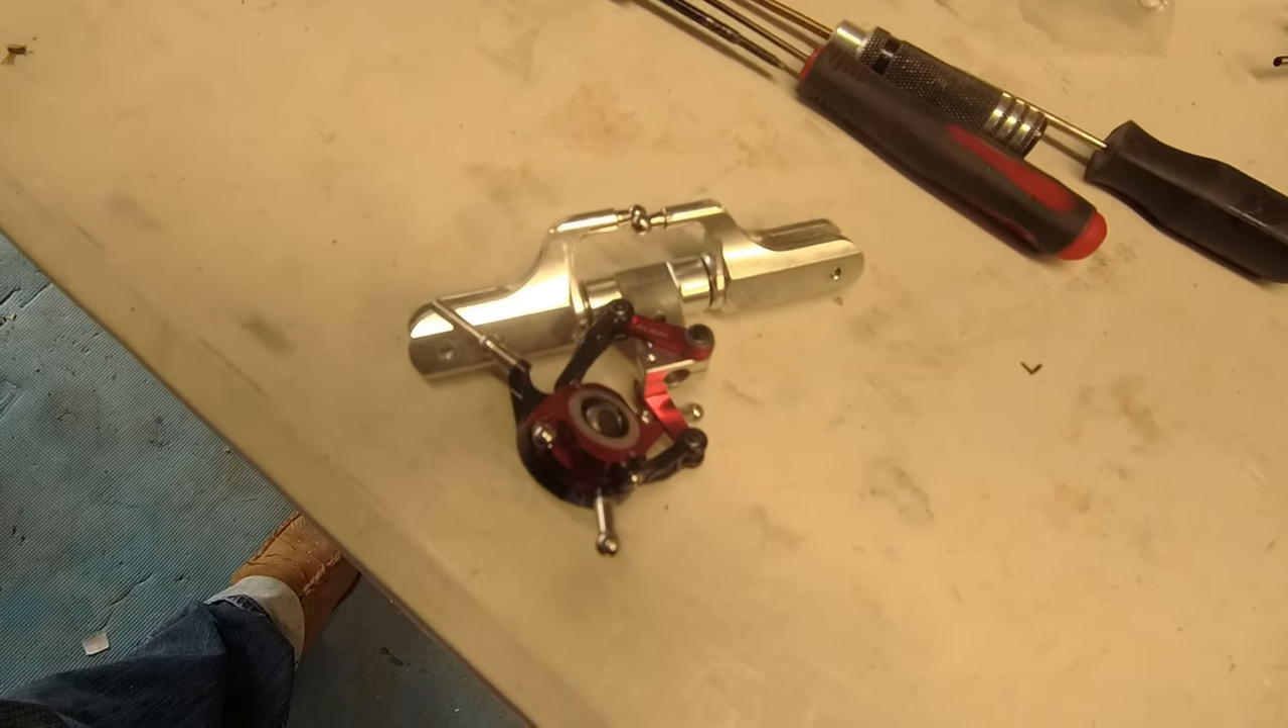So now we've got the head all back together.